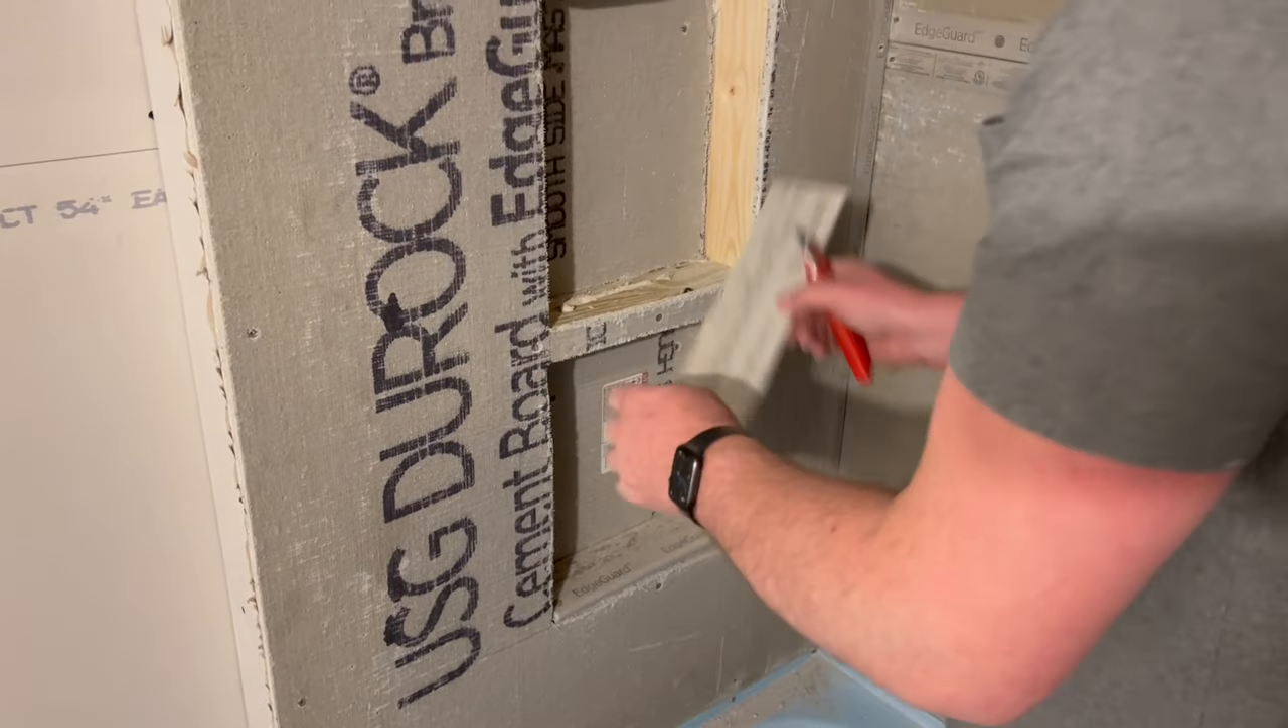James put these two shelves in and now he's just lining them with the concrete board to finish it.